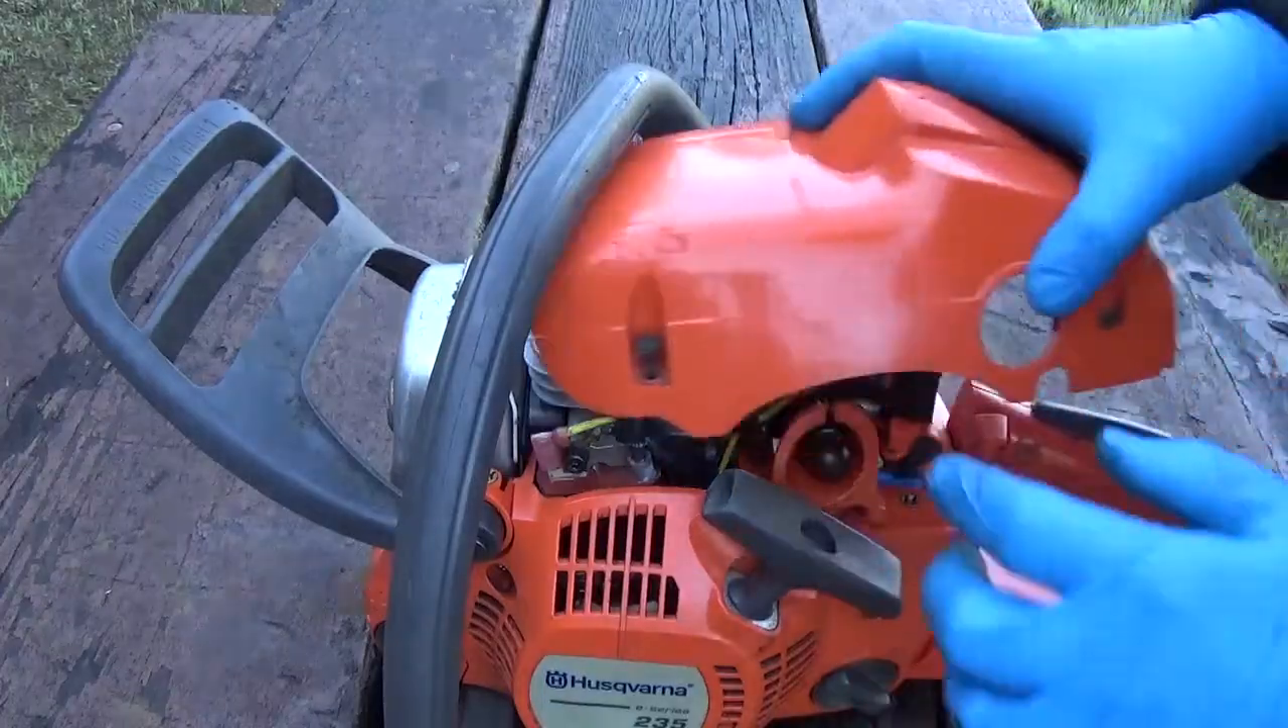The only thing left at this point would be to put your top cover back on.